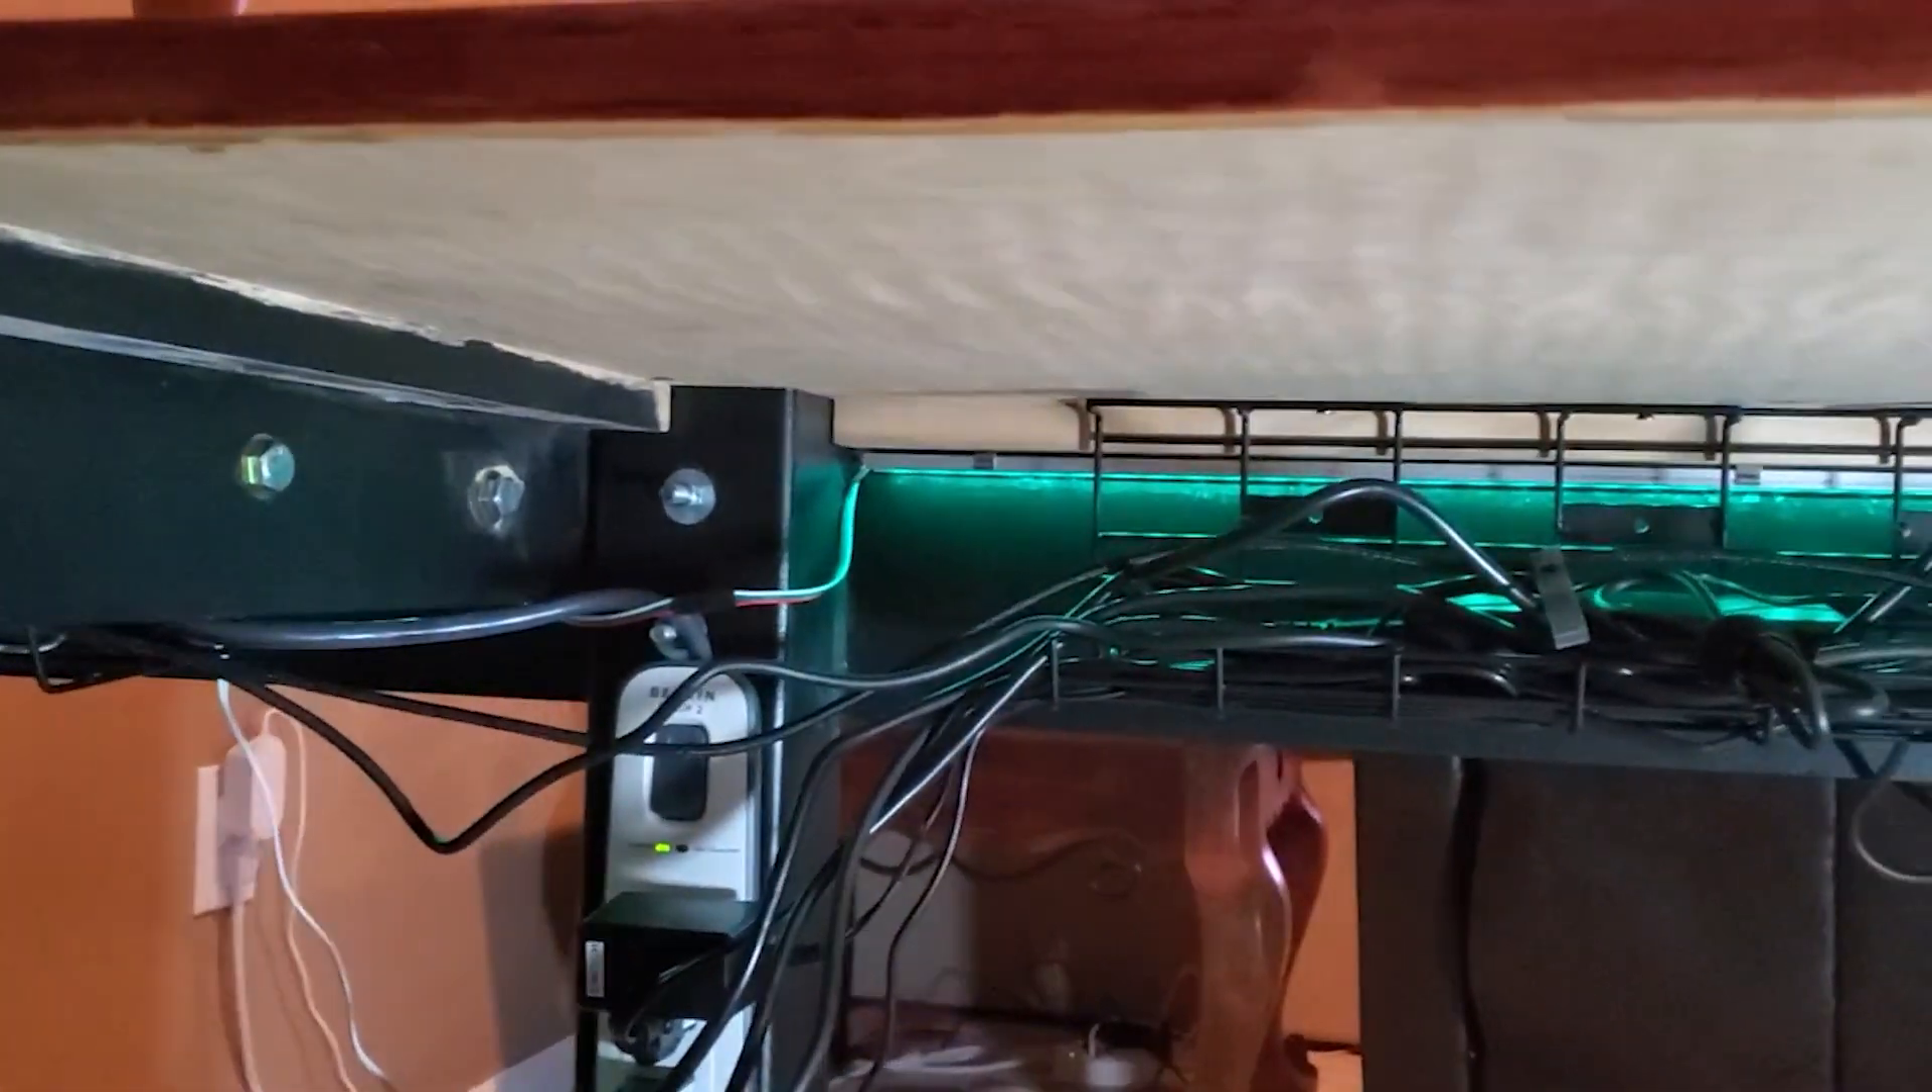But you'll also notice my wiring racks are in place.